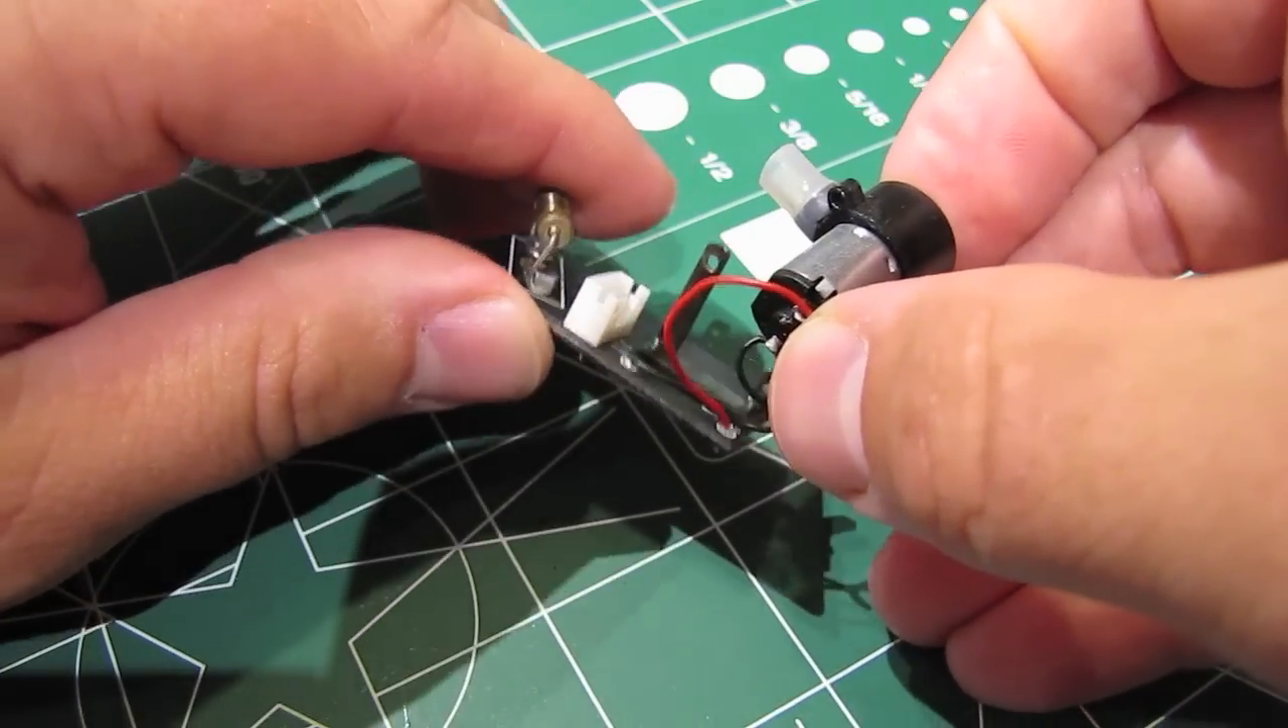The screws are out so now the motor will sort of detach from the board like that and the only thing holding it to the board now are those two thin wires.